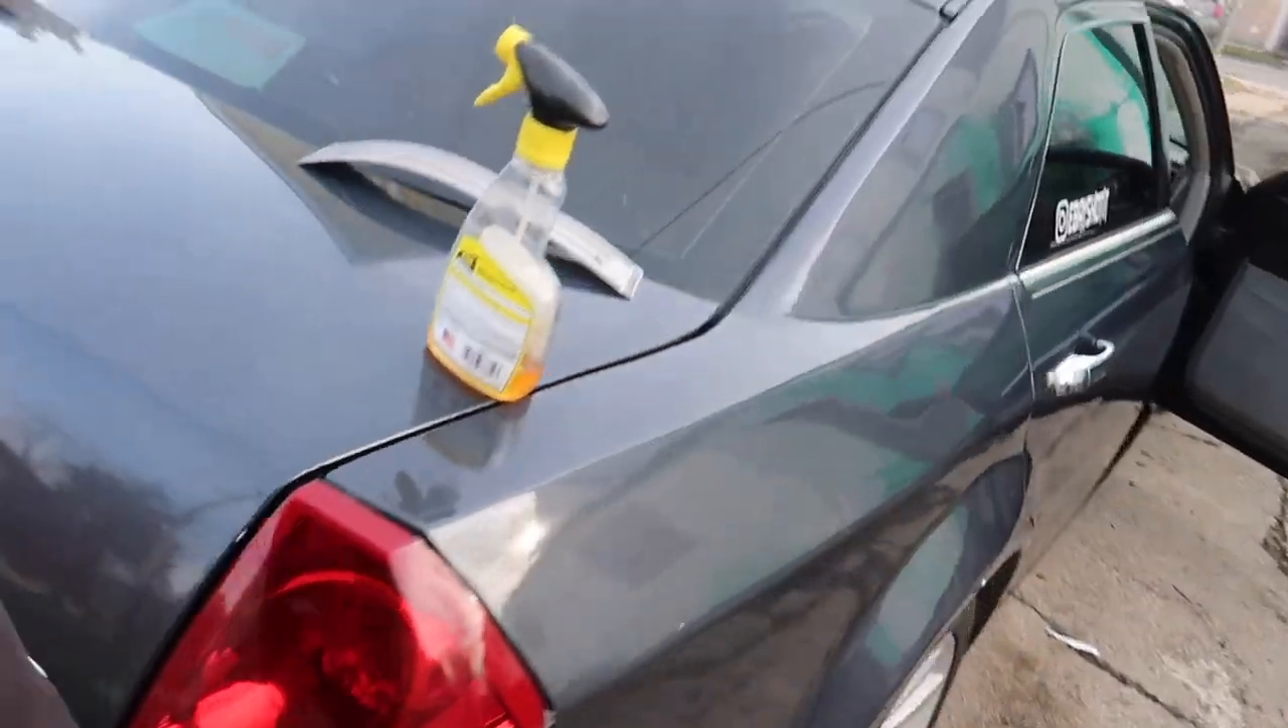We still got the chrome door handles on there.